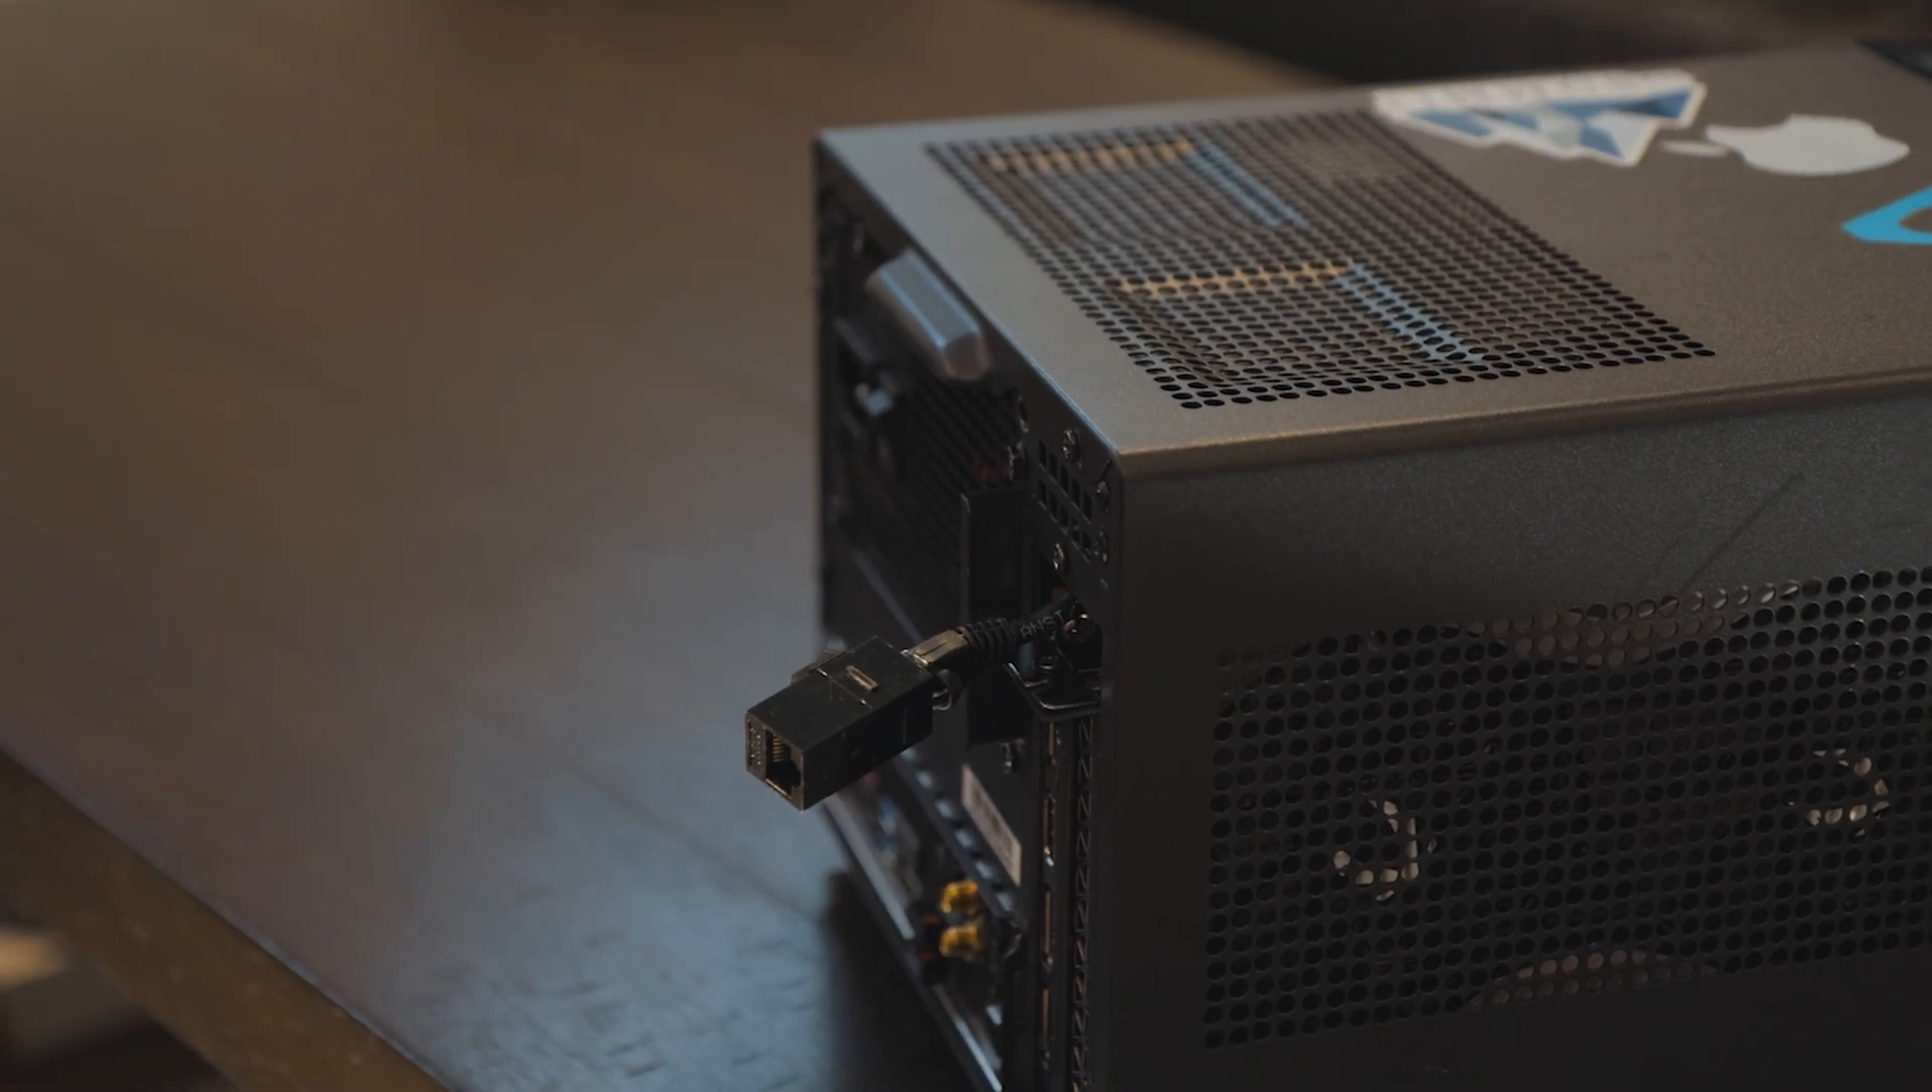I'm pretty happy with this result even though the network jack is just kind of sticking out the back of the computer.